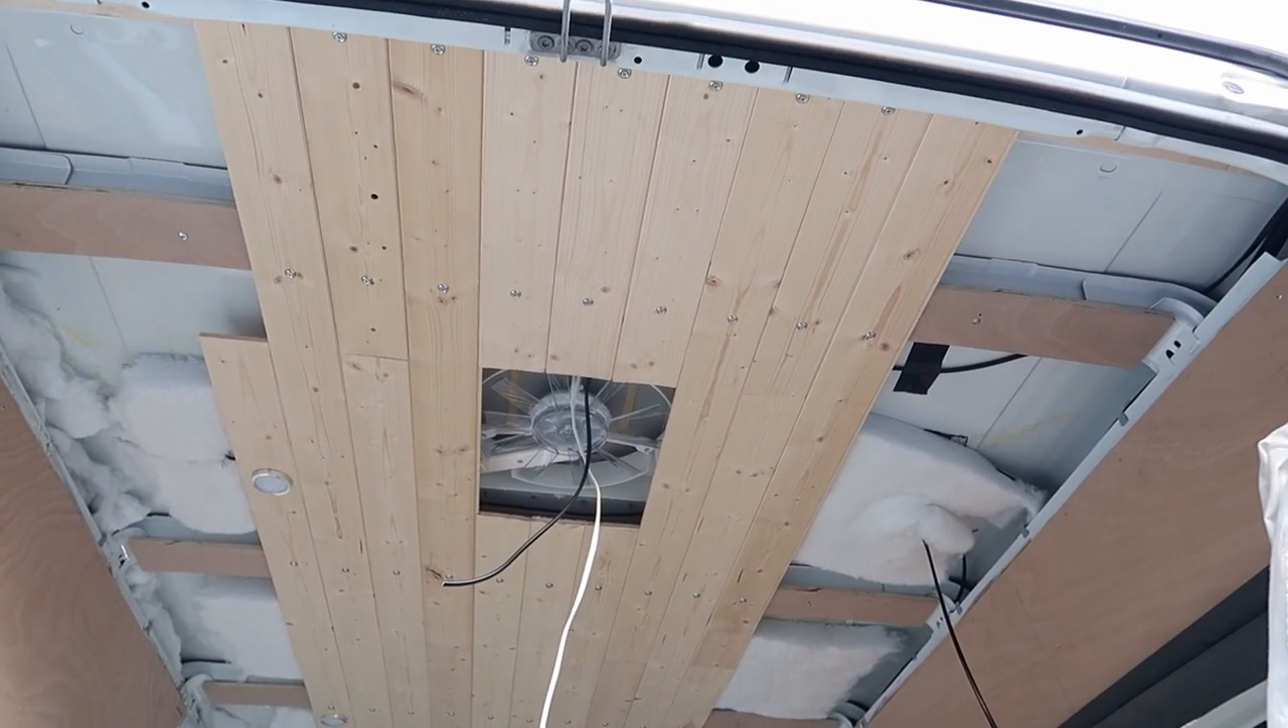We're about halfway through this roof cladding now.